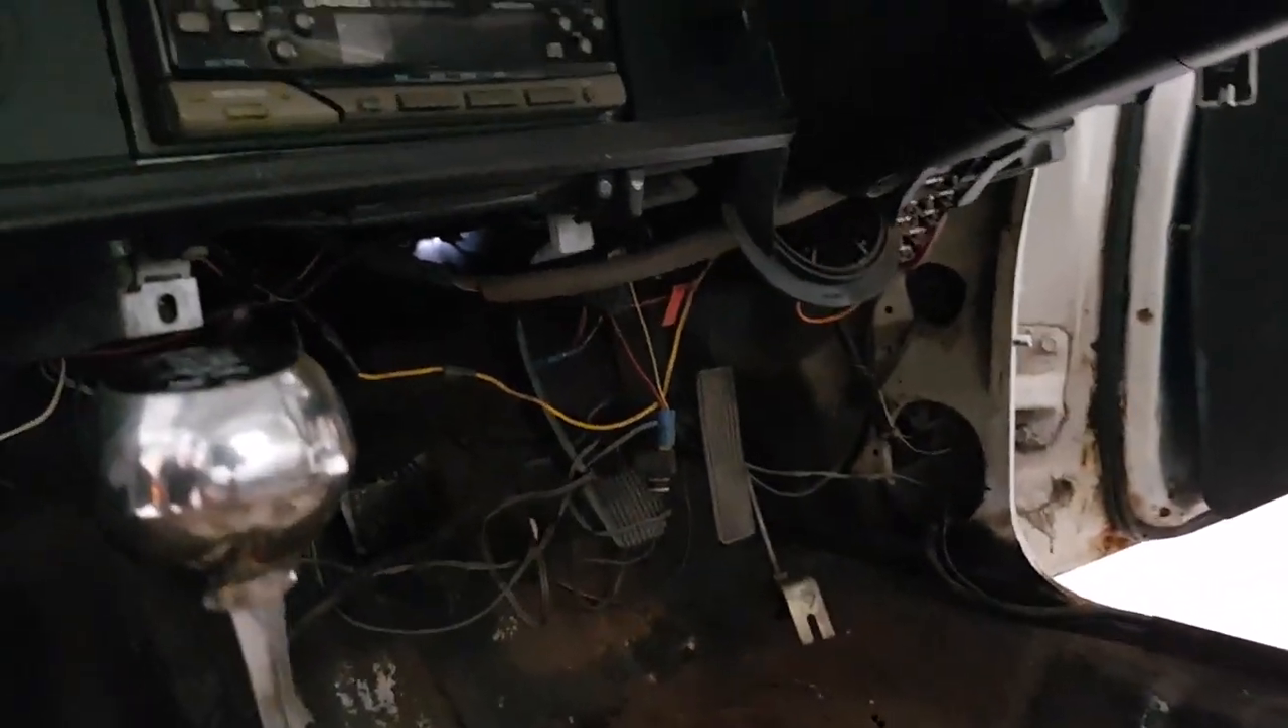So, we've taken this, um, lower section of the dash out.